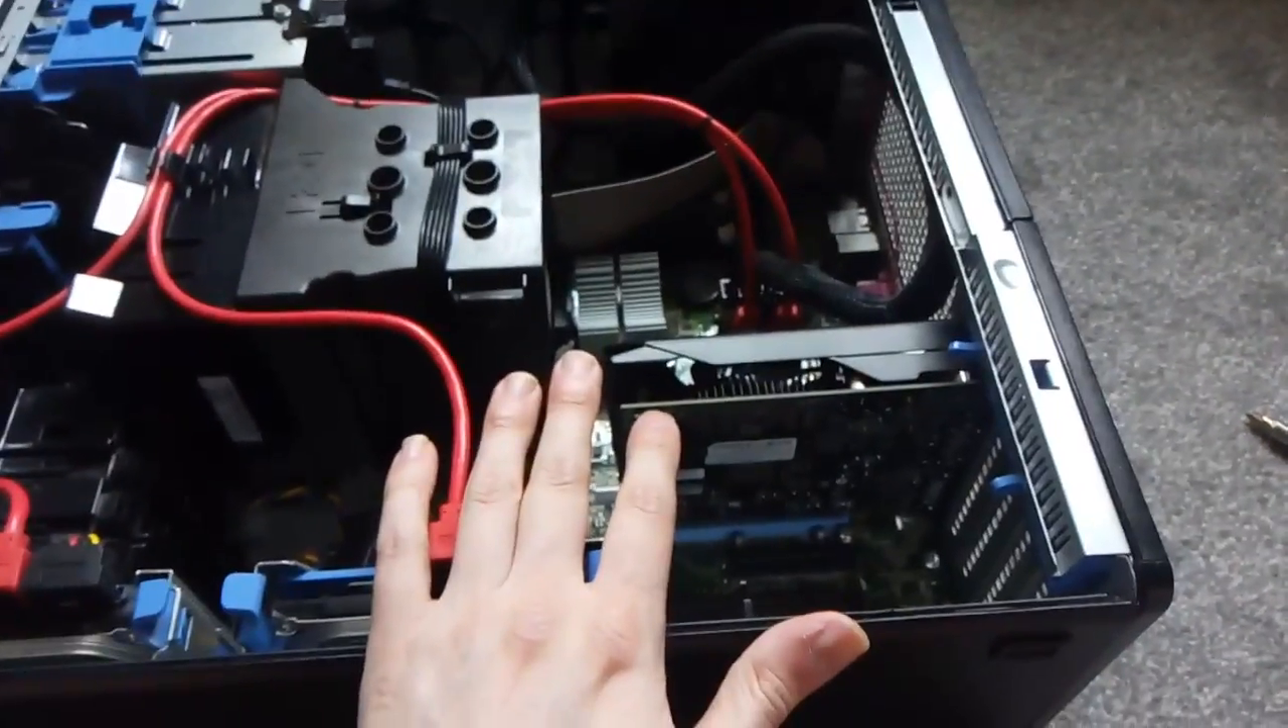Anyway that graphics card is in.